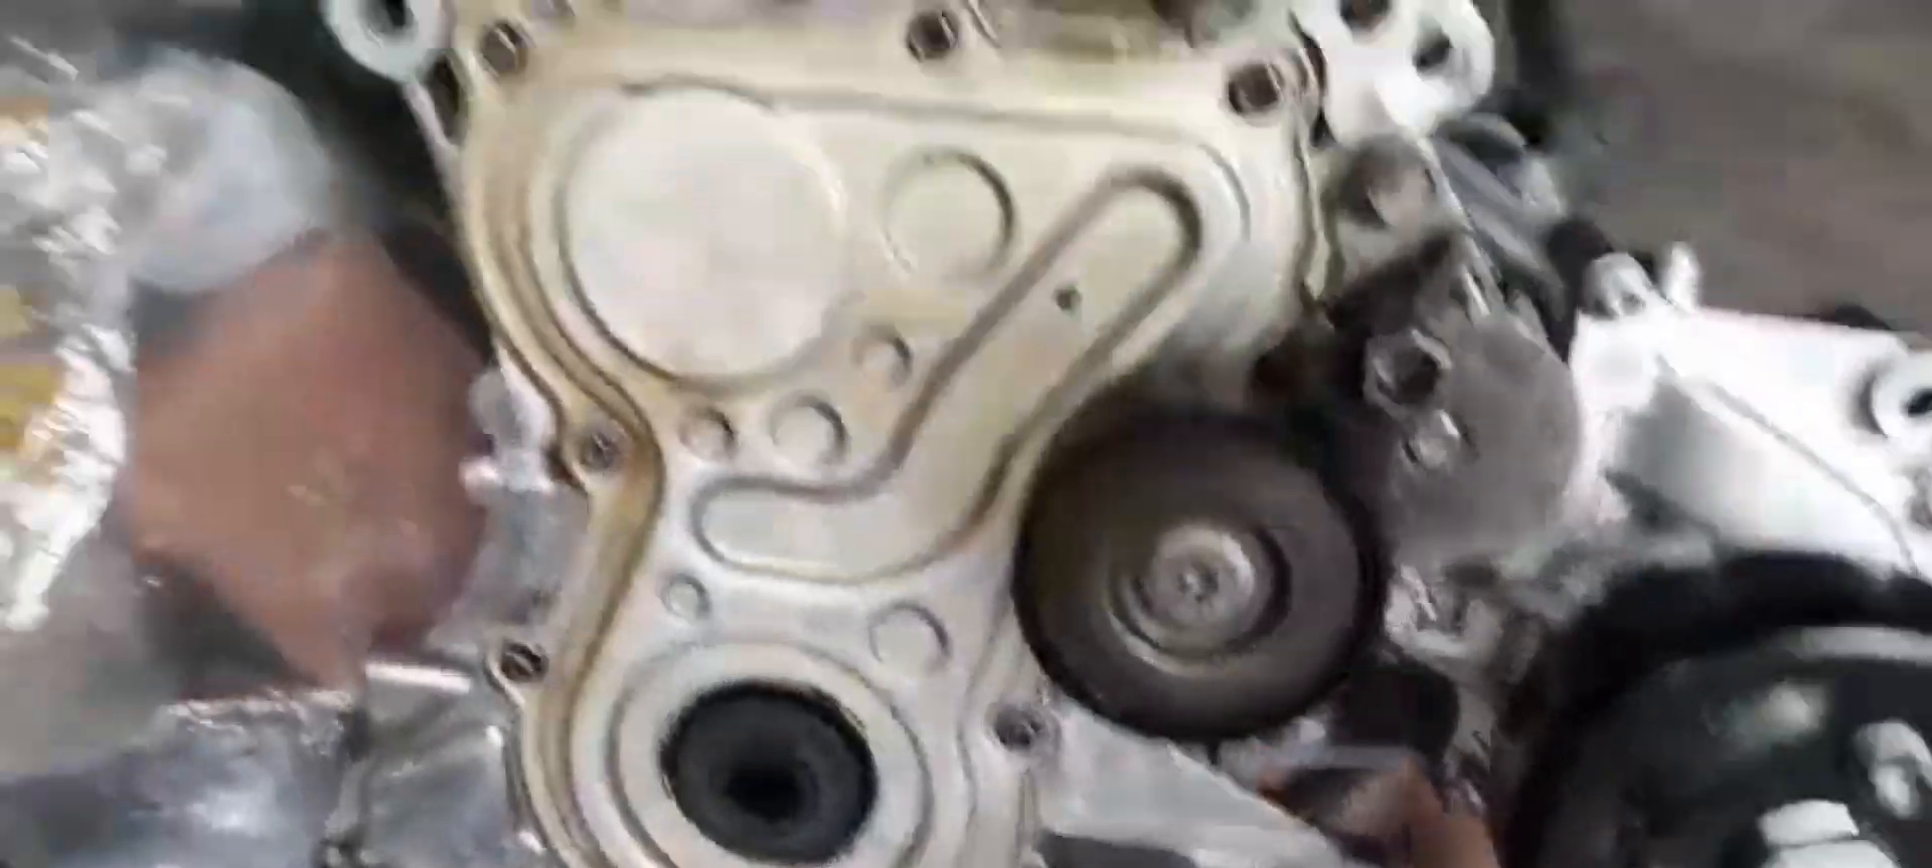Ya instale lo que es la tapa donde van los tensores de la correa.